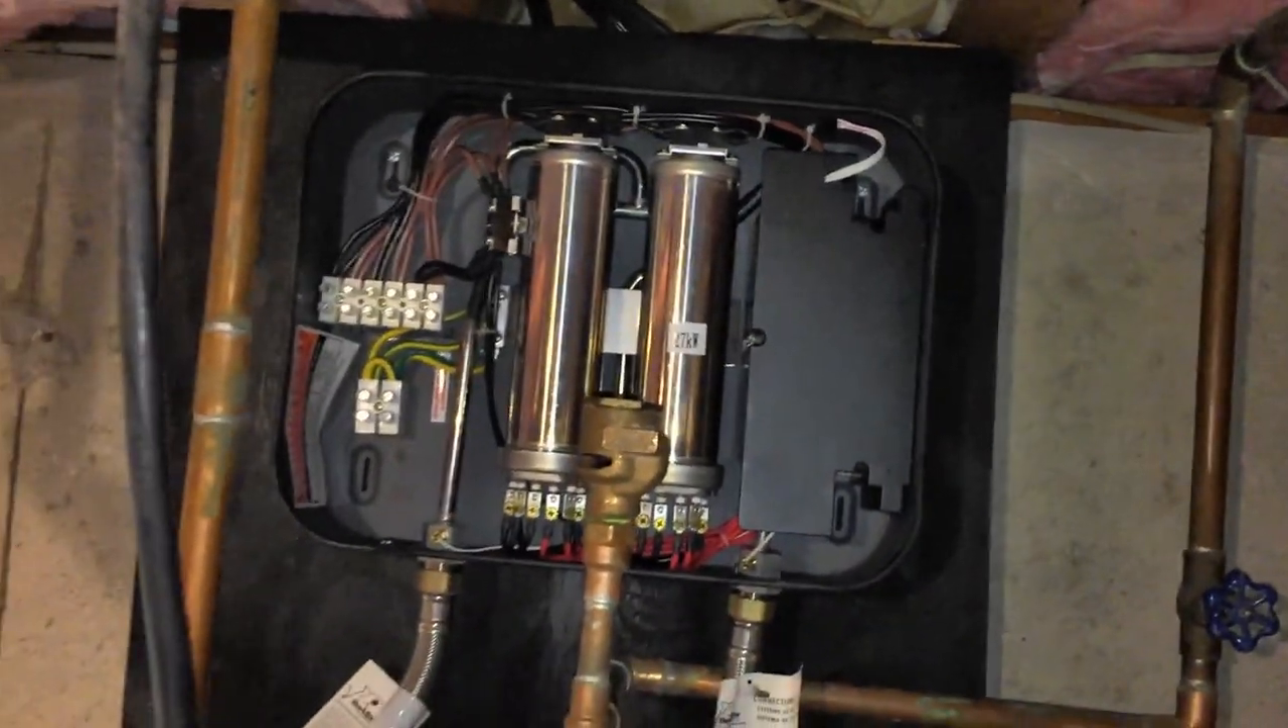We've got the new hot water heater attached to the wall right there and you'll see these we've got uh hoses for the uh inlet and outlet.